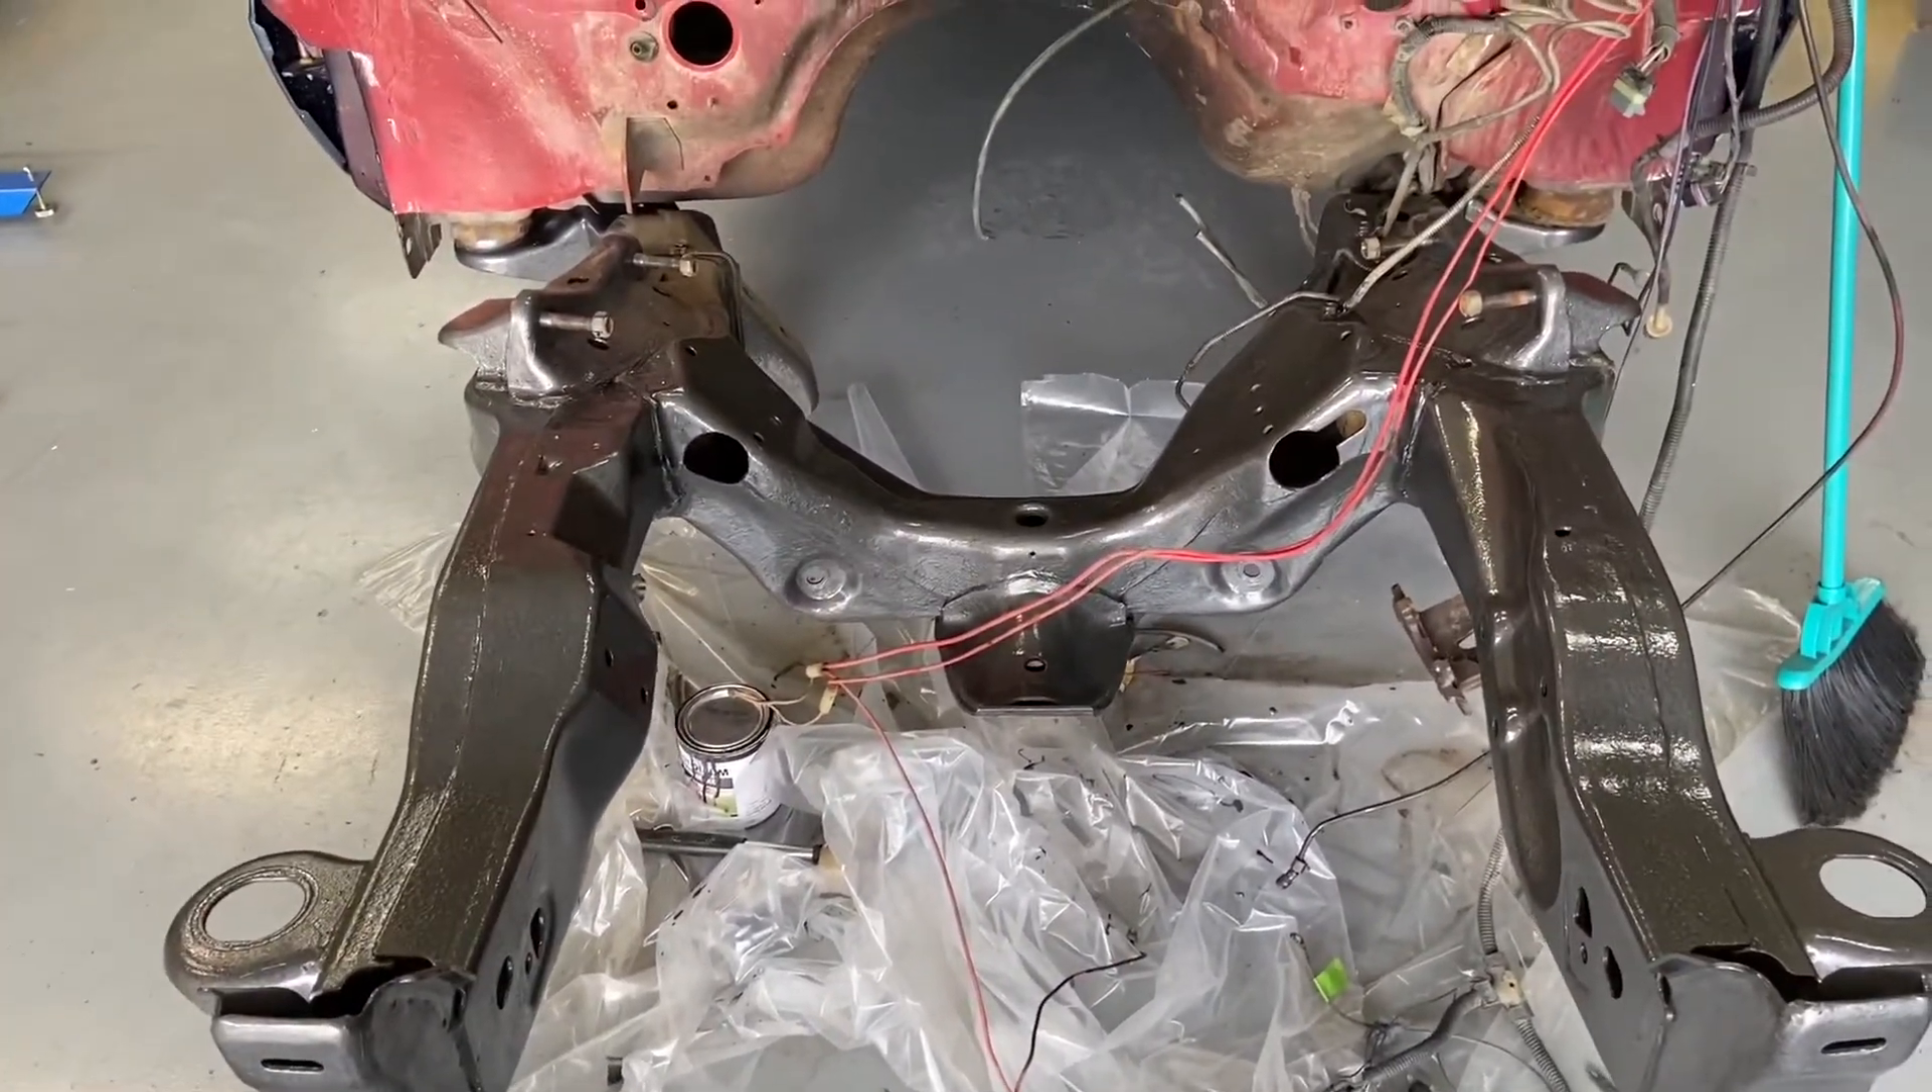First off, I took the frame and I took off all the suspension that was there.